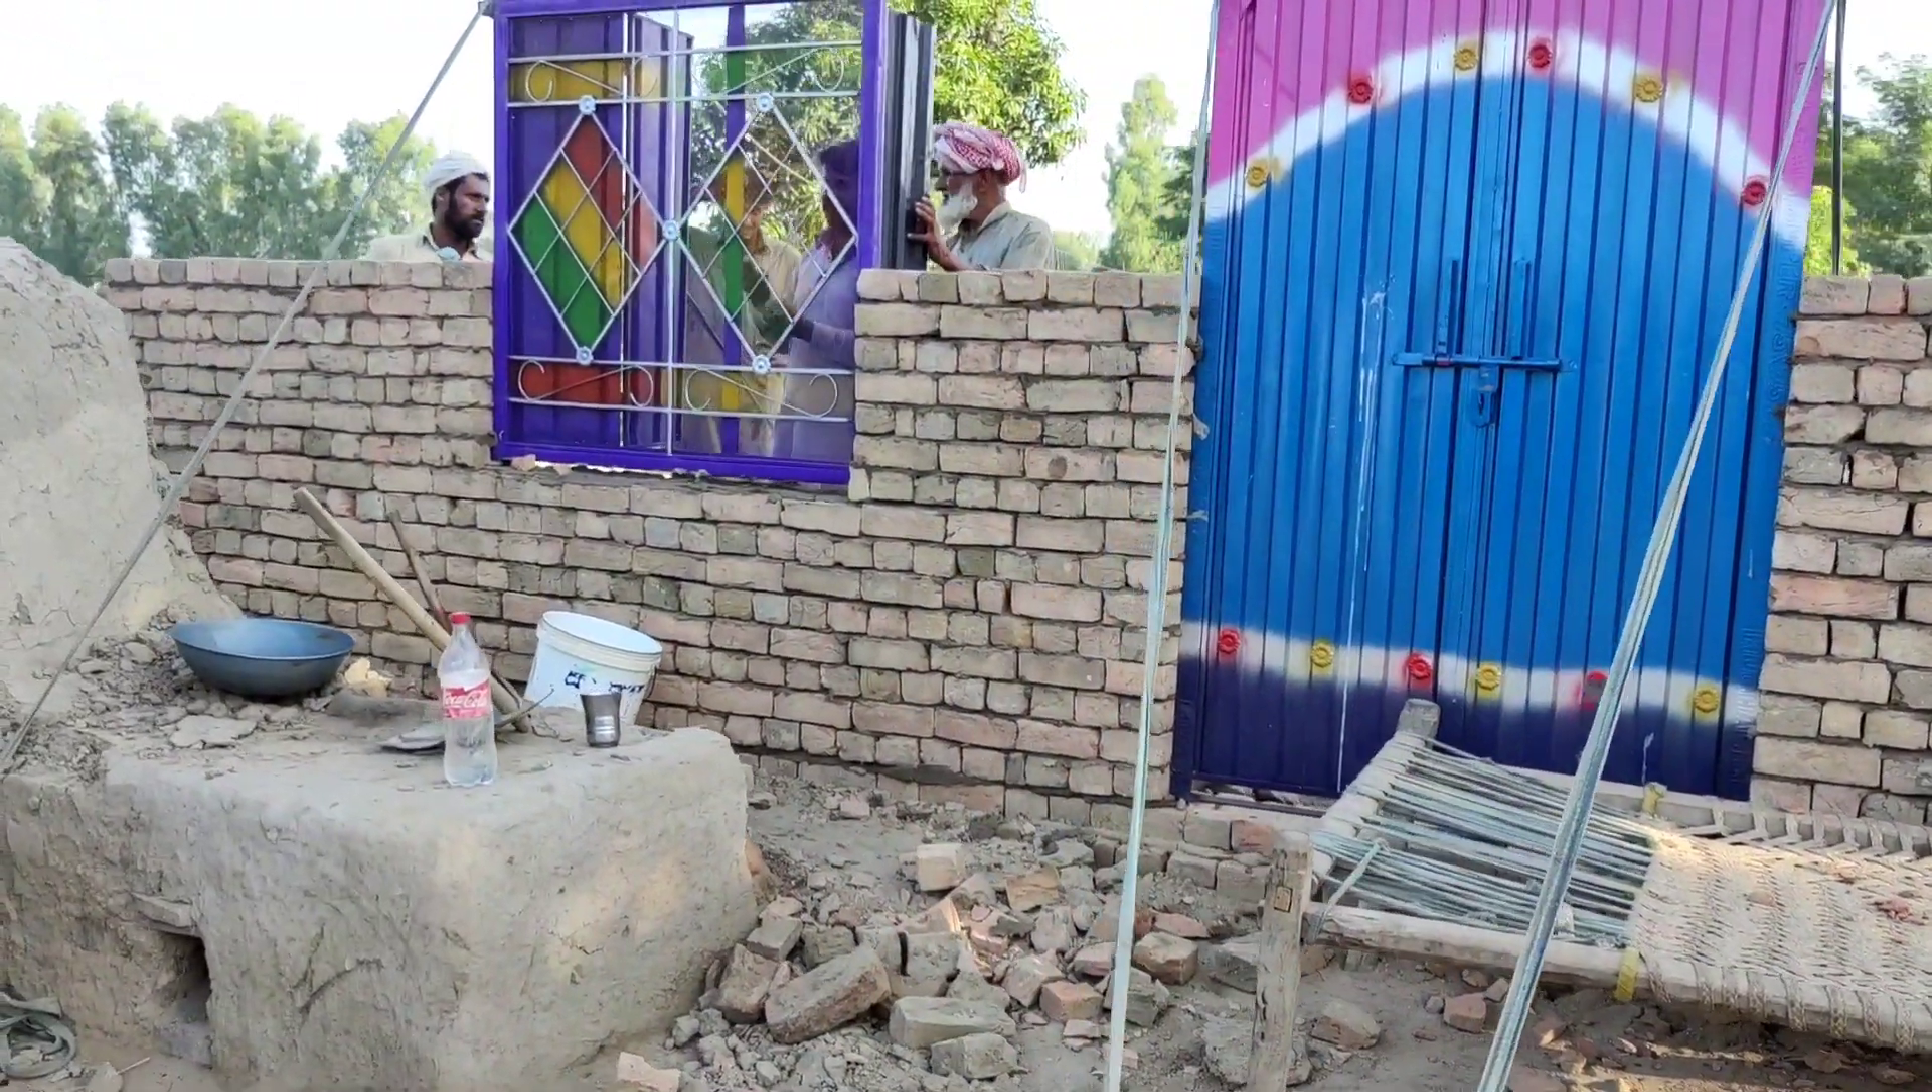ابھی مستری بھائی نے یہ وینڈو بھی لگا دیا۔